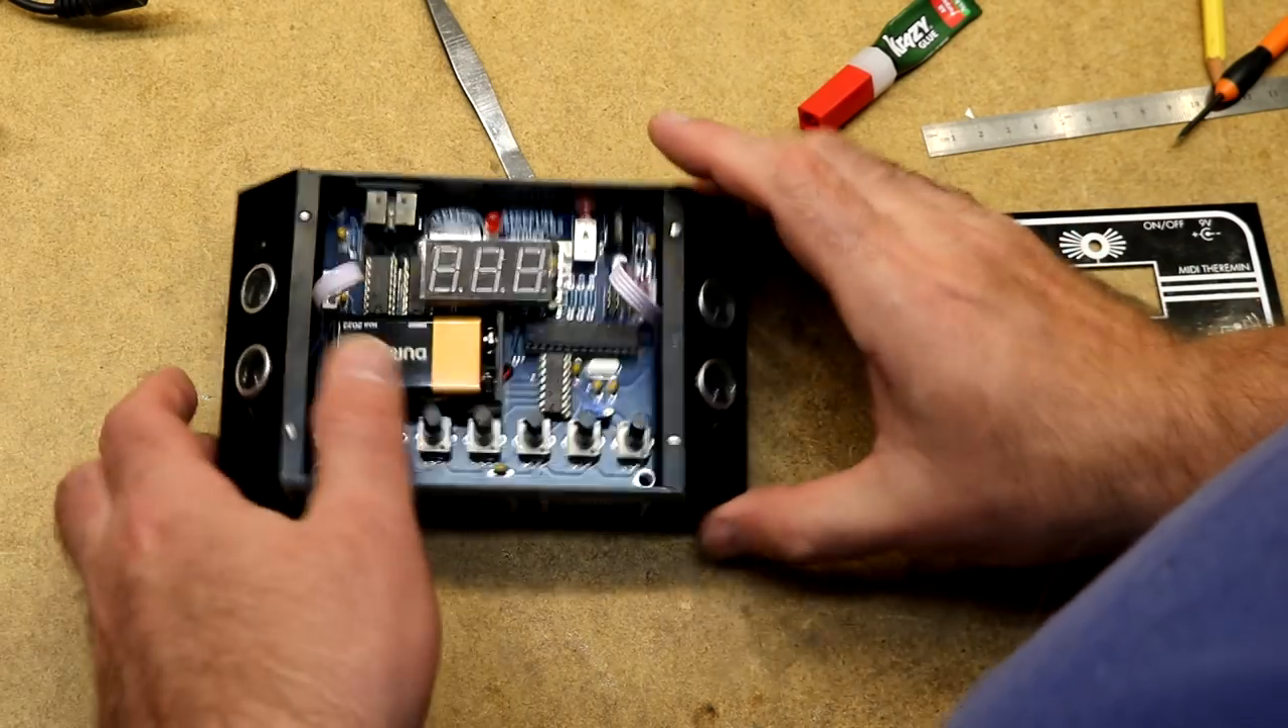Okay, so I finished mounting the Theremin in its case.